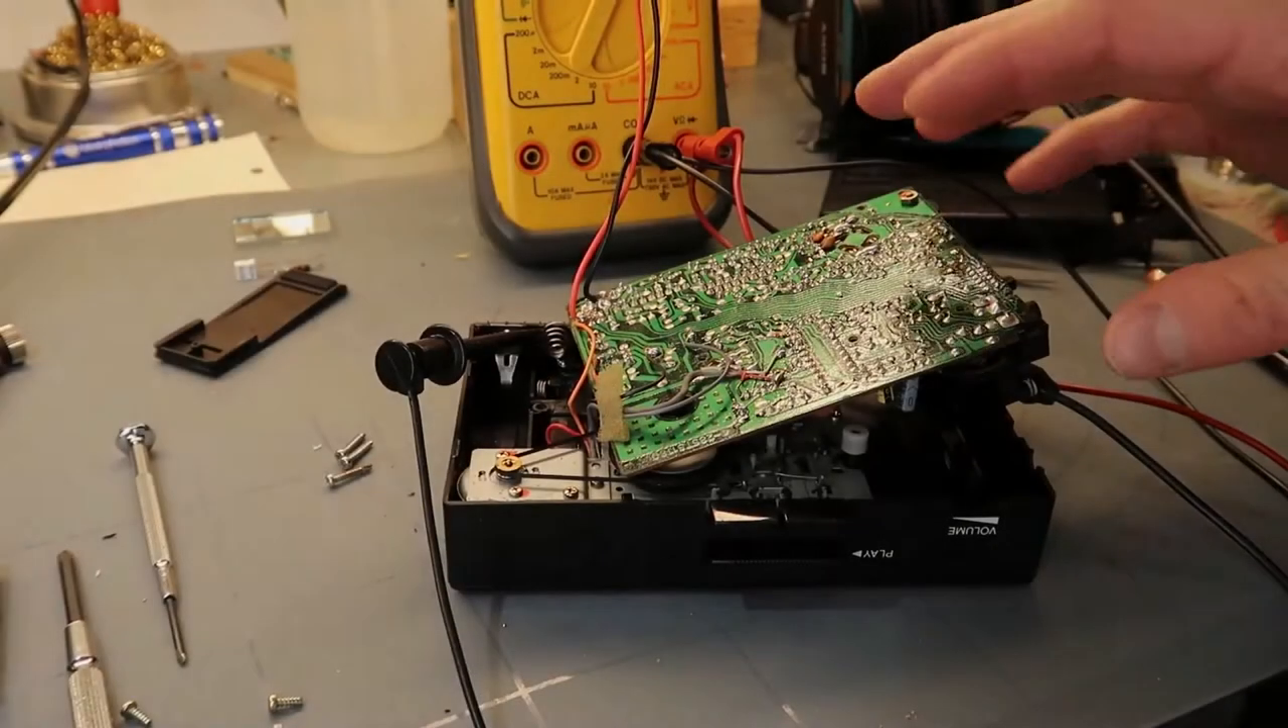Well, I took the board off here, and luckily it pops right up. You can see all the parts.